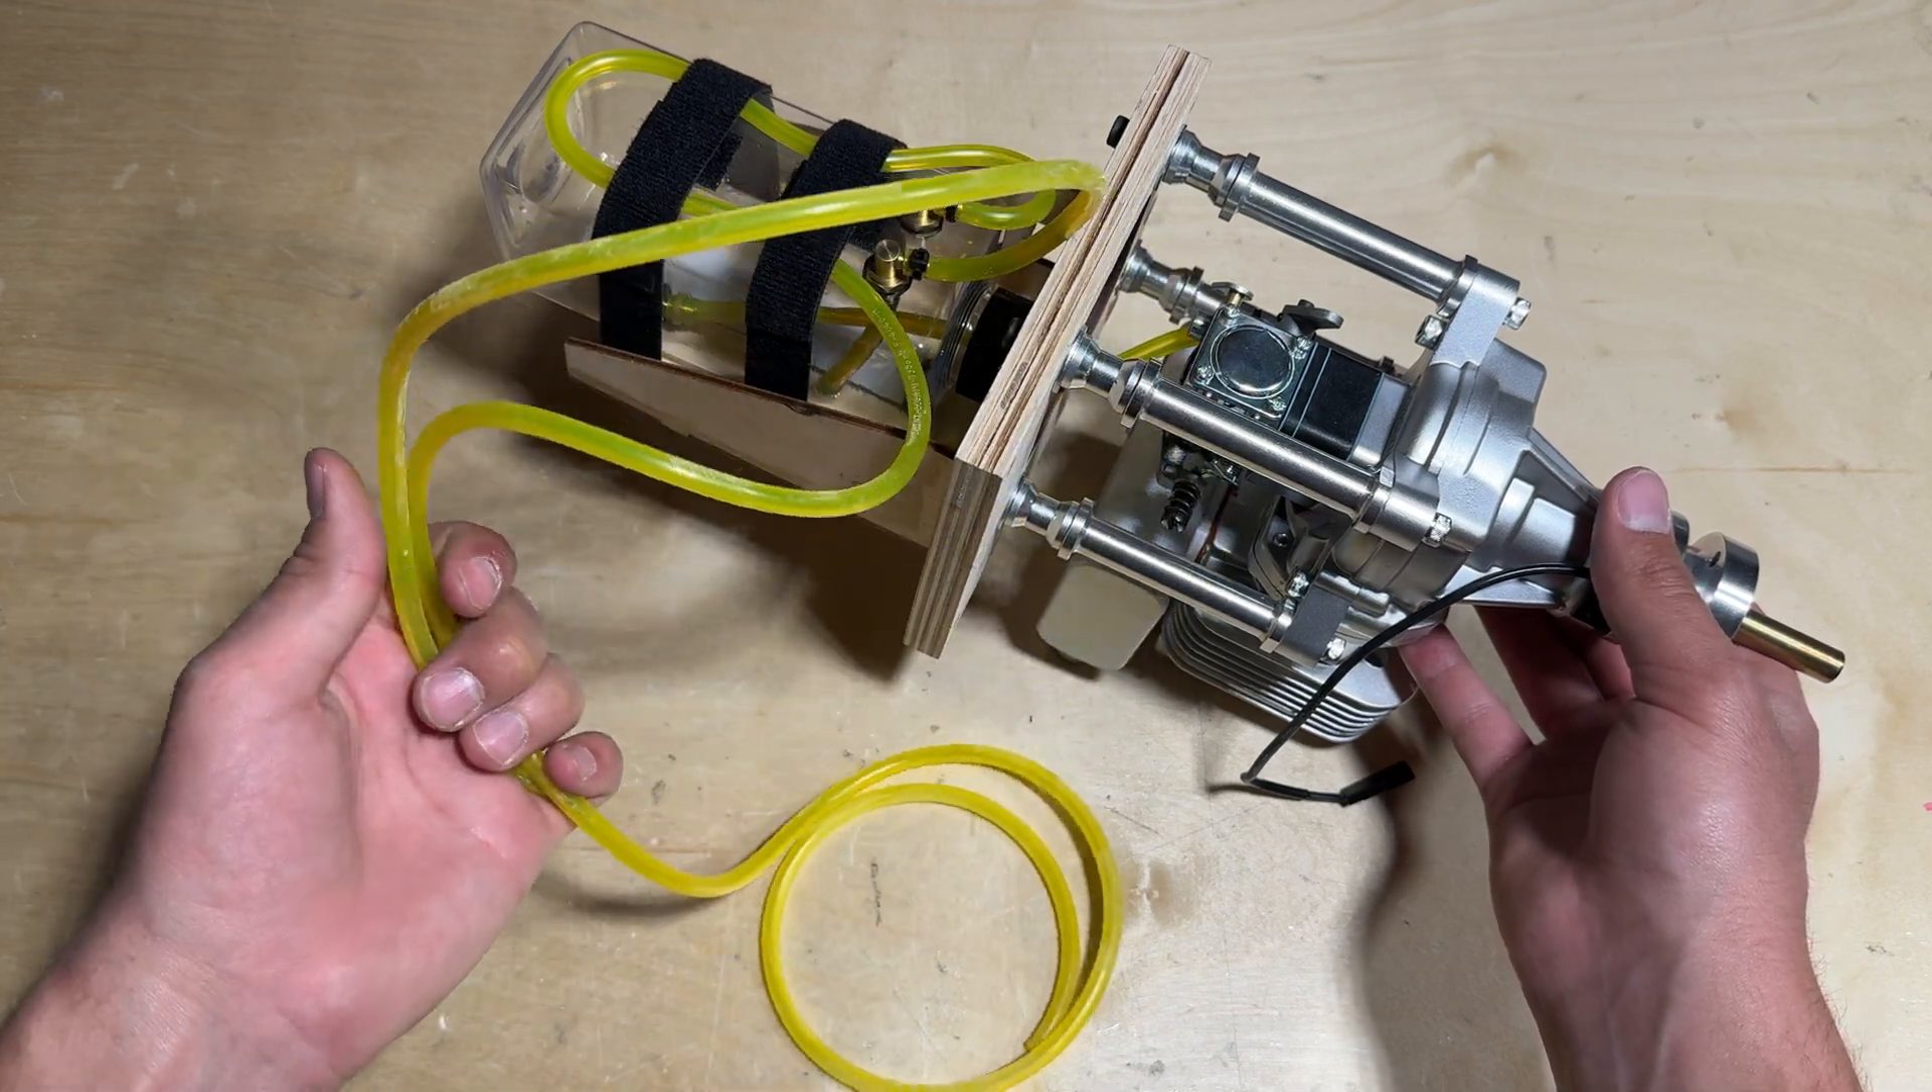As you can see here I have the fuel tank all mounted up and I have a ton of excess fuel tubing that I'm going to use.